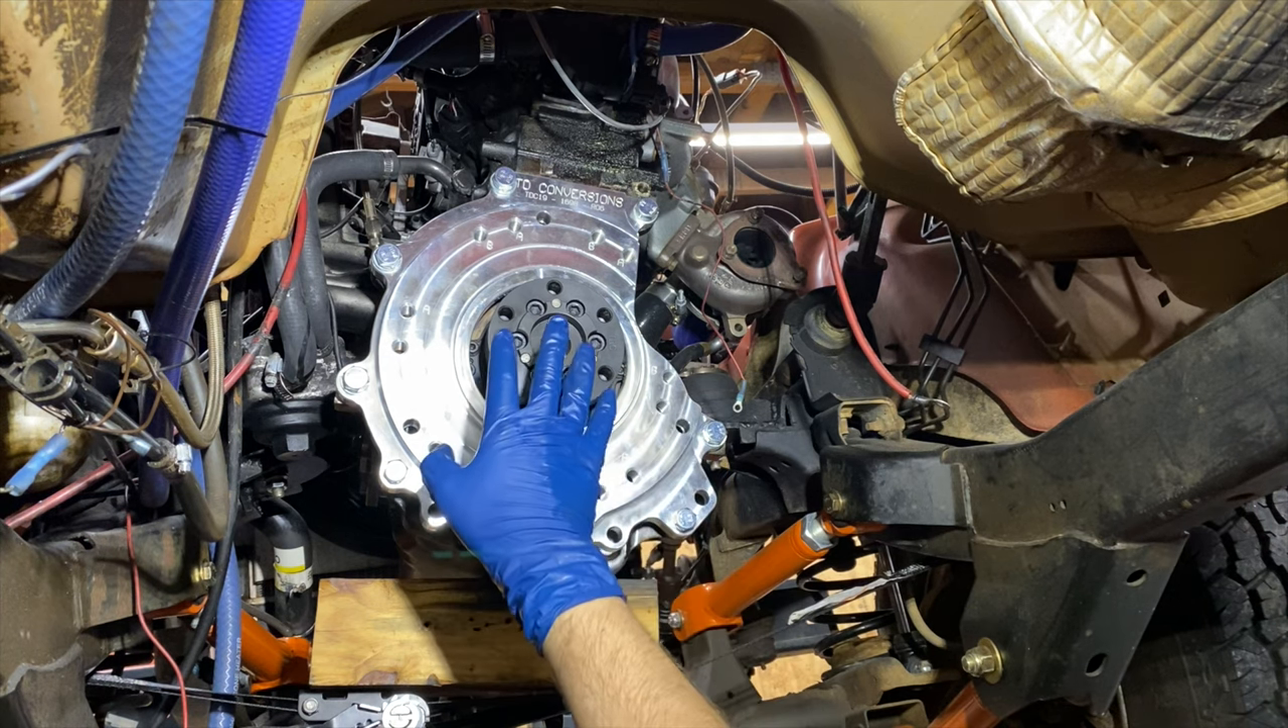I have the engine side adapter plate bolted and torqued to my BEW TDI.